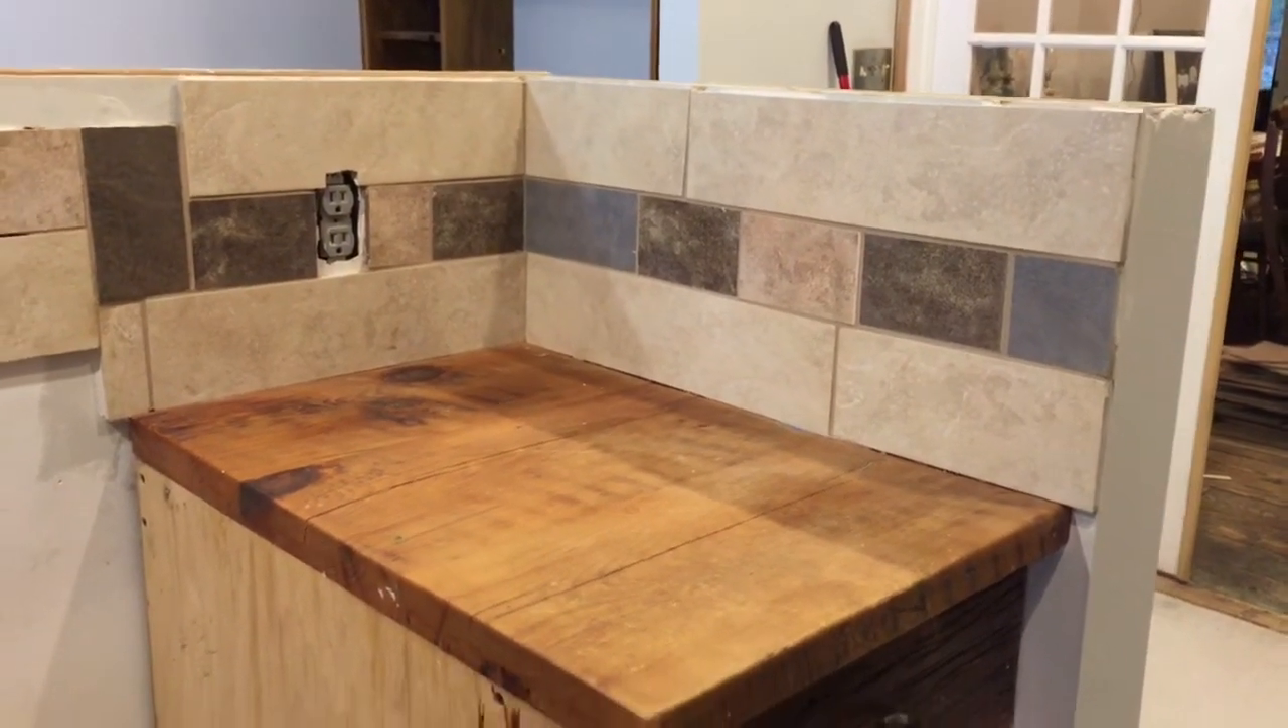This is the opposite side of the counter where the tile is at and this part is also finished right above the cutting board.